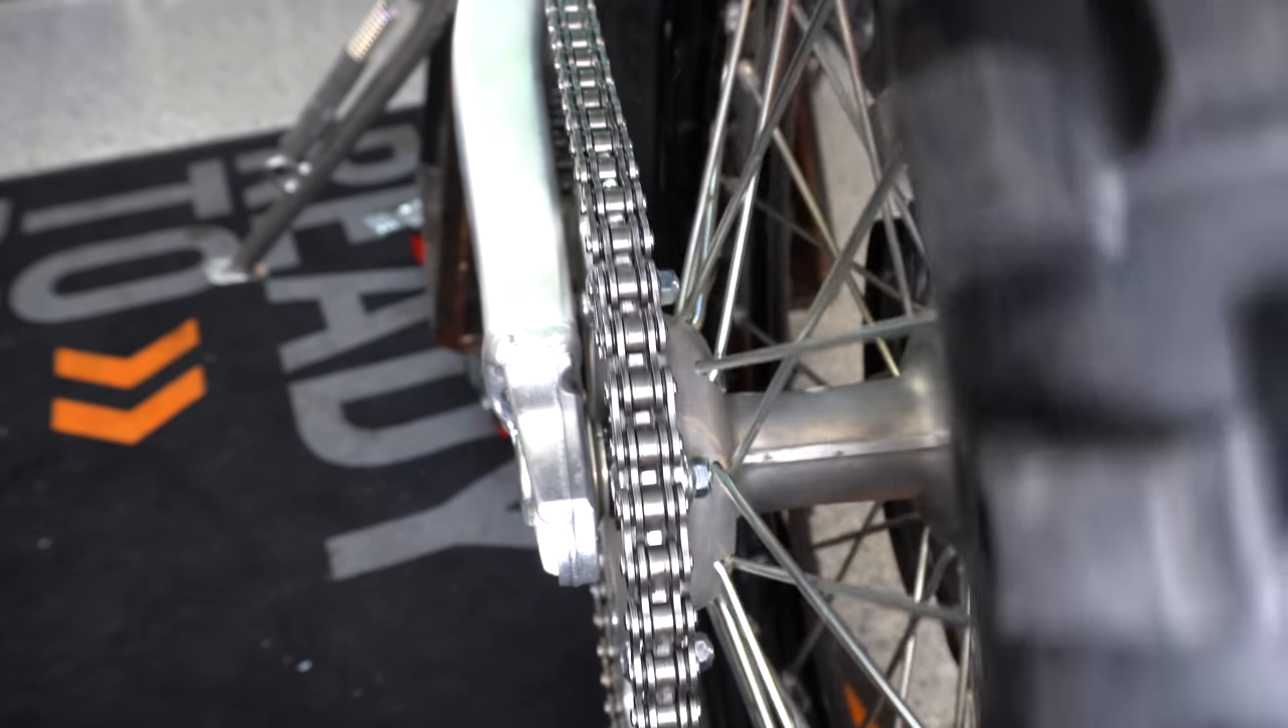Now we've got our new chain installed right here. New O-ring chain, beautiful chain that will, won't stretch nearly as much and won't need nearly as much maintenance.